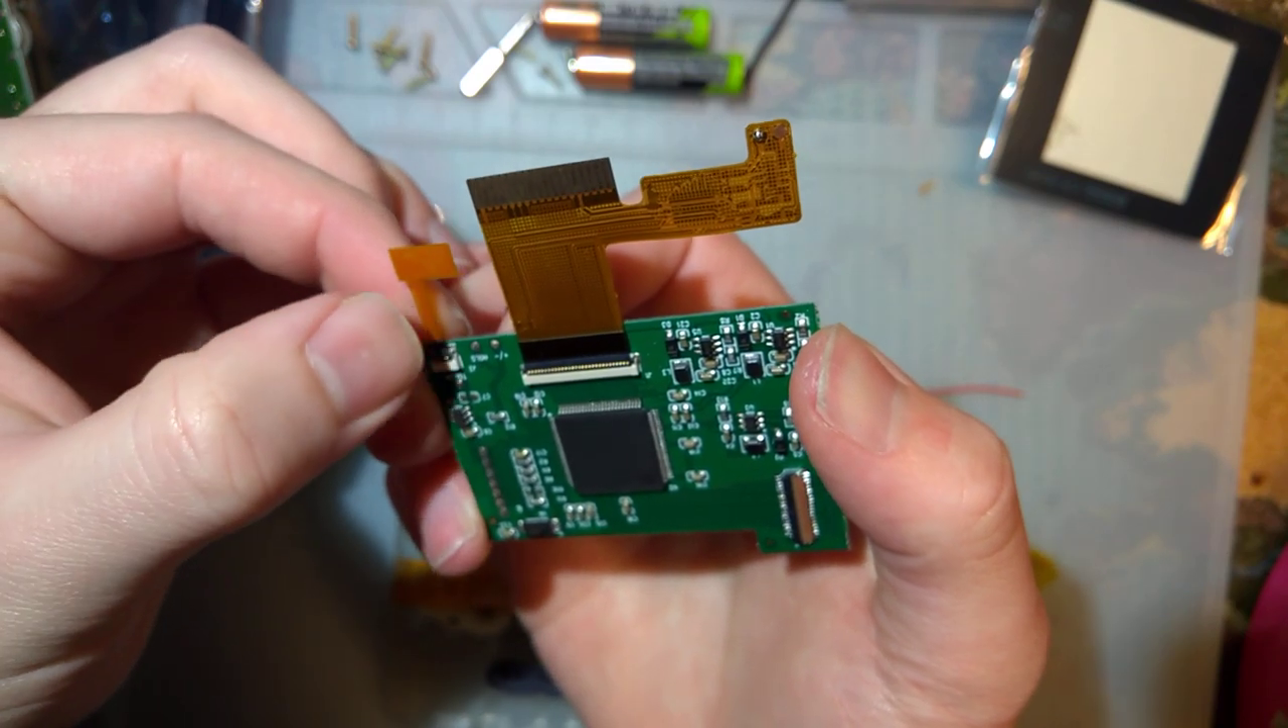The easiest option and the default one is this flat flex cable that you can use. It's already plugged in.